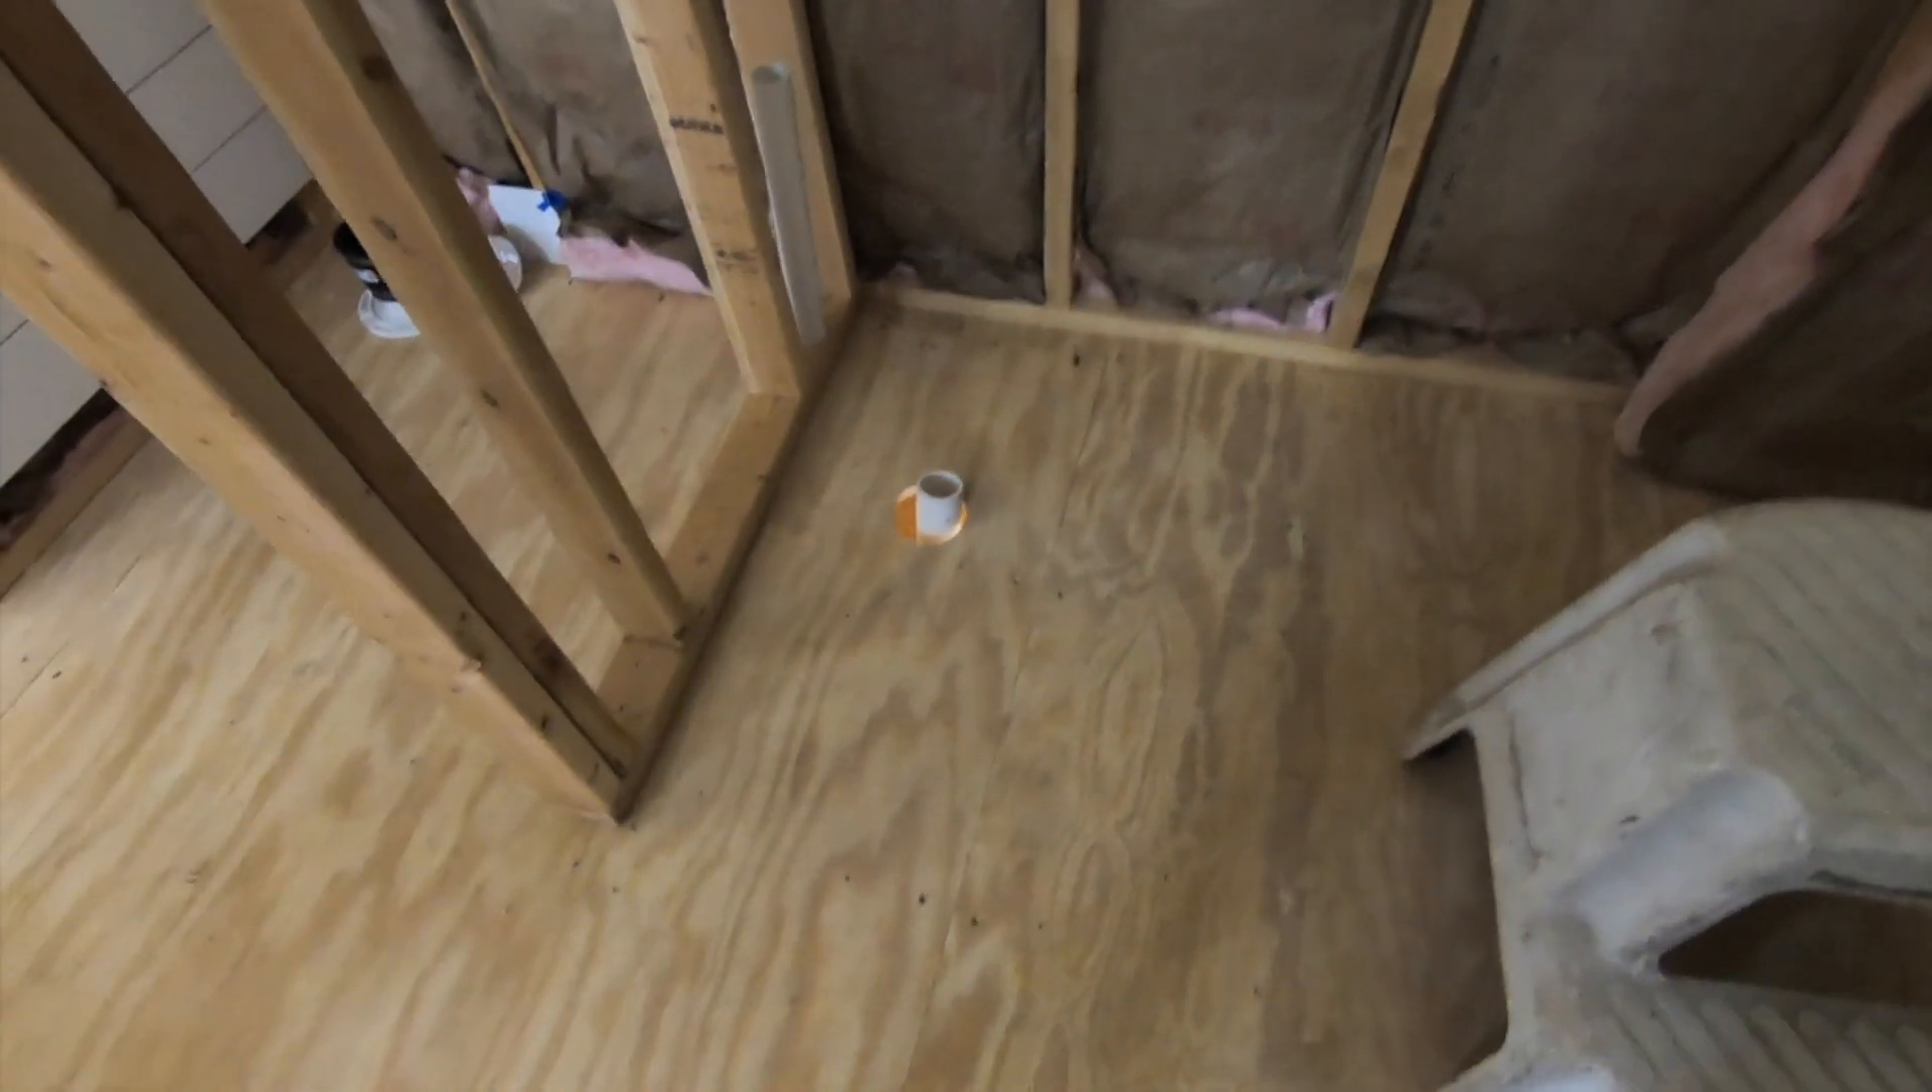So that's the drain for the shower. I haven't got the toilet in yet.